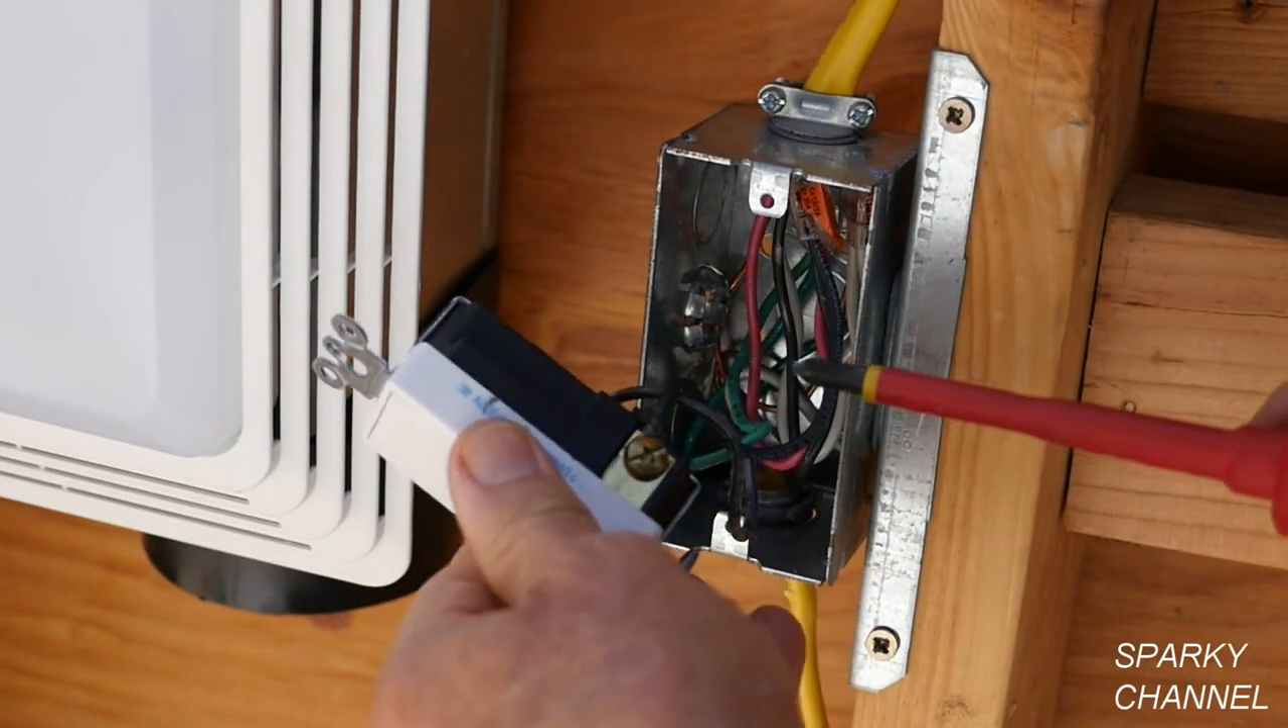So here we have the switch pulled out.